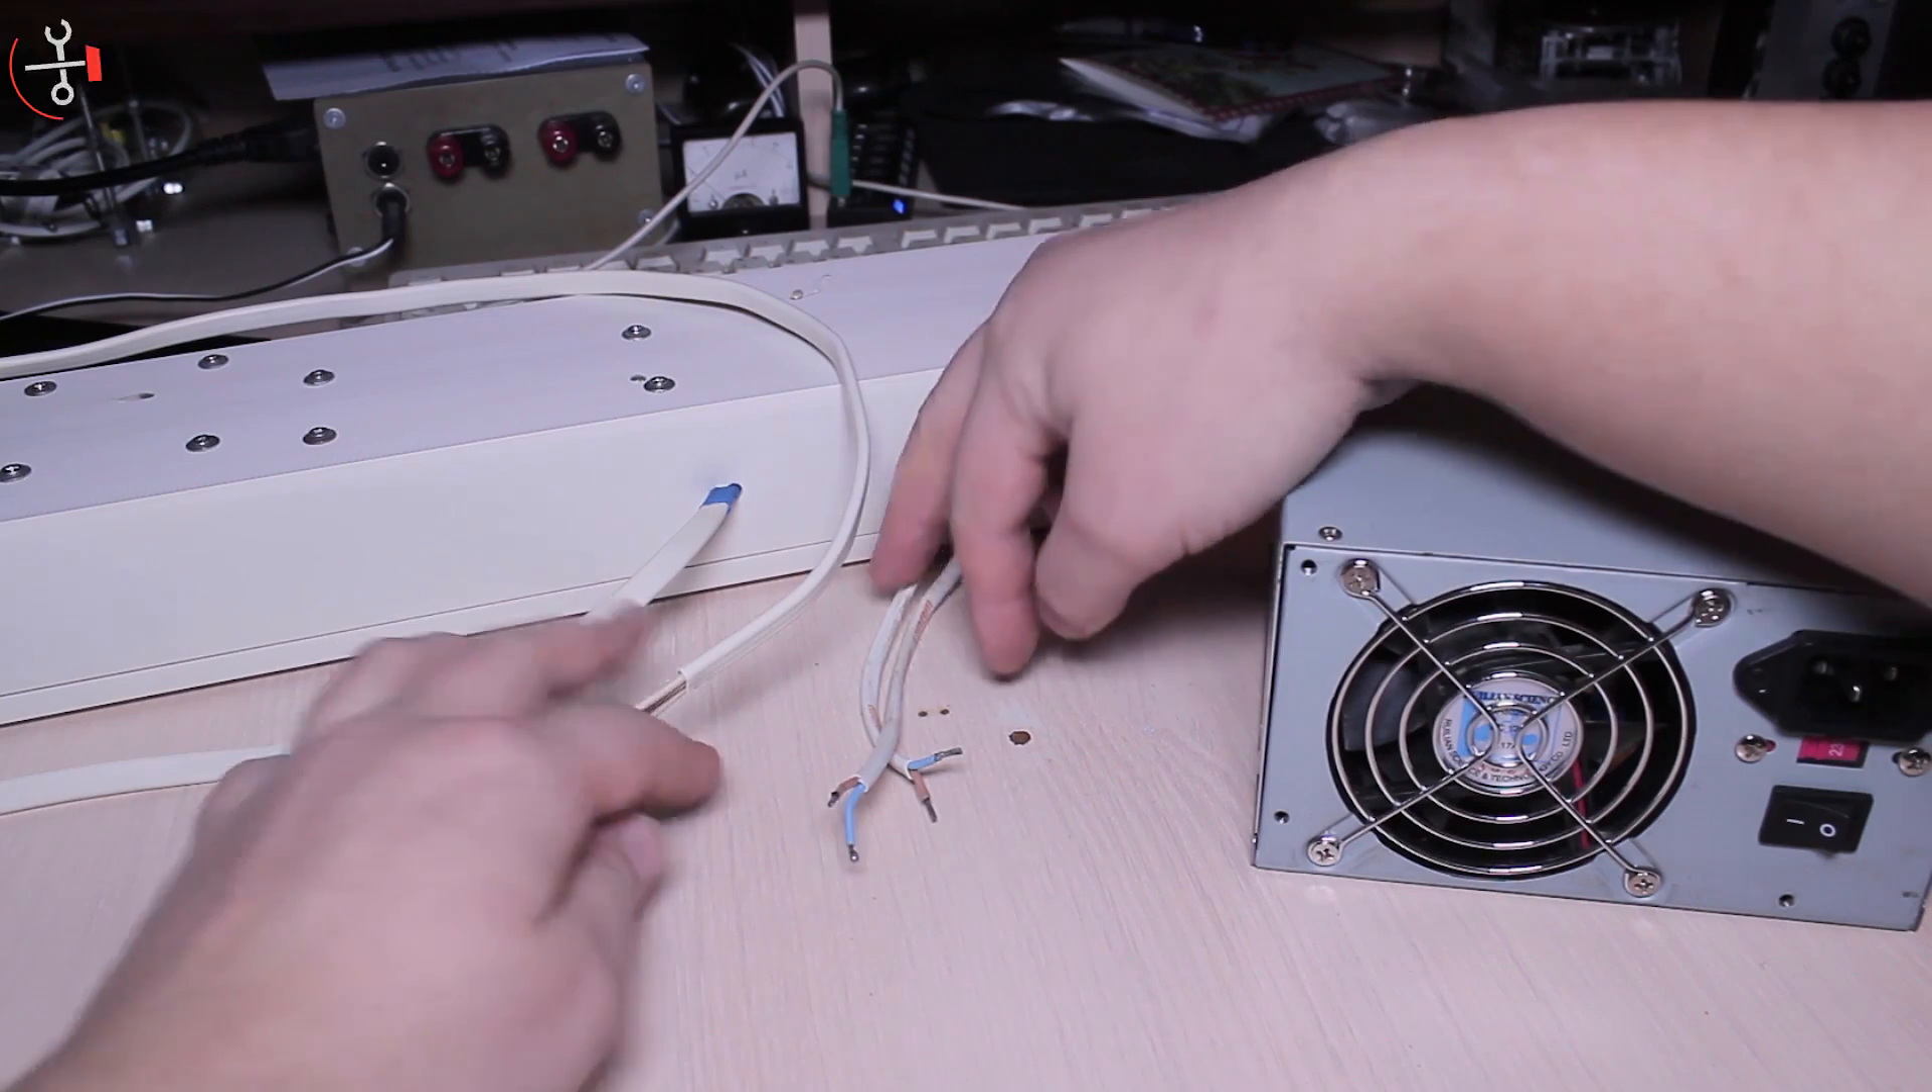Теперь осталось только блок питания подсоединить к моему длинному проводу.